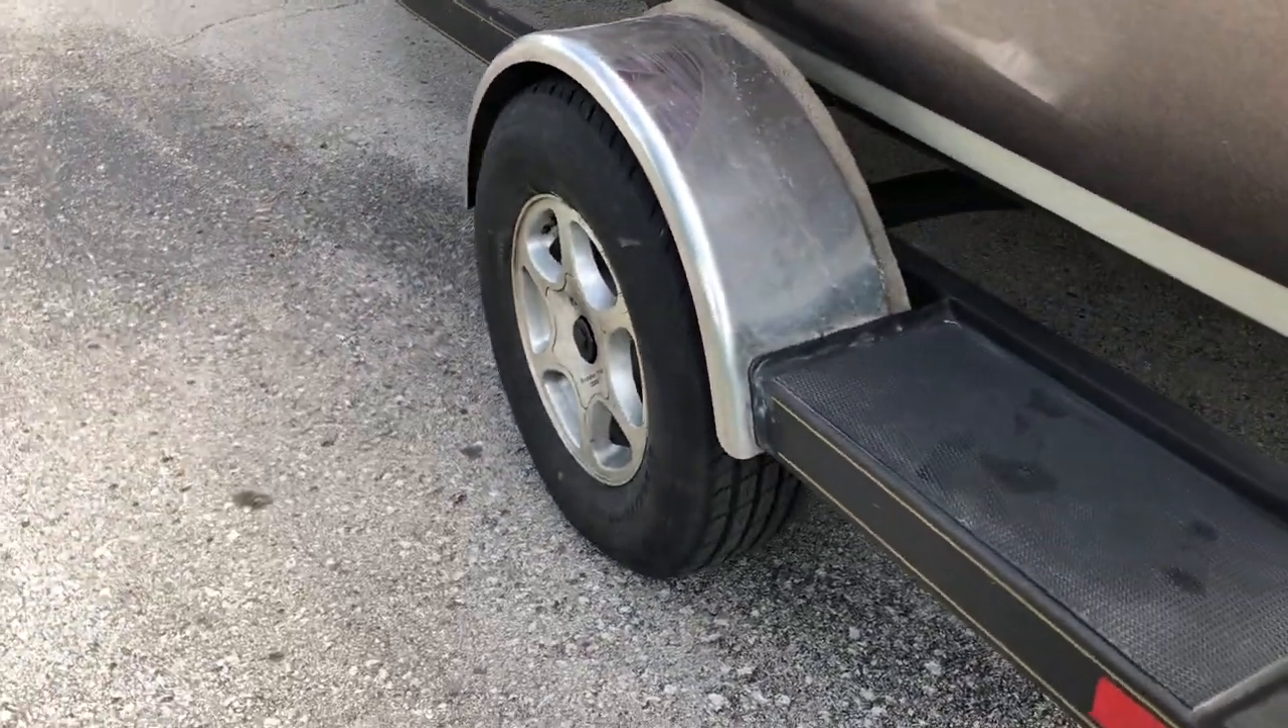As you can see now, the trailer wheel is in line with the fender.